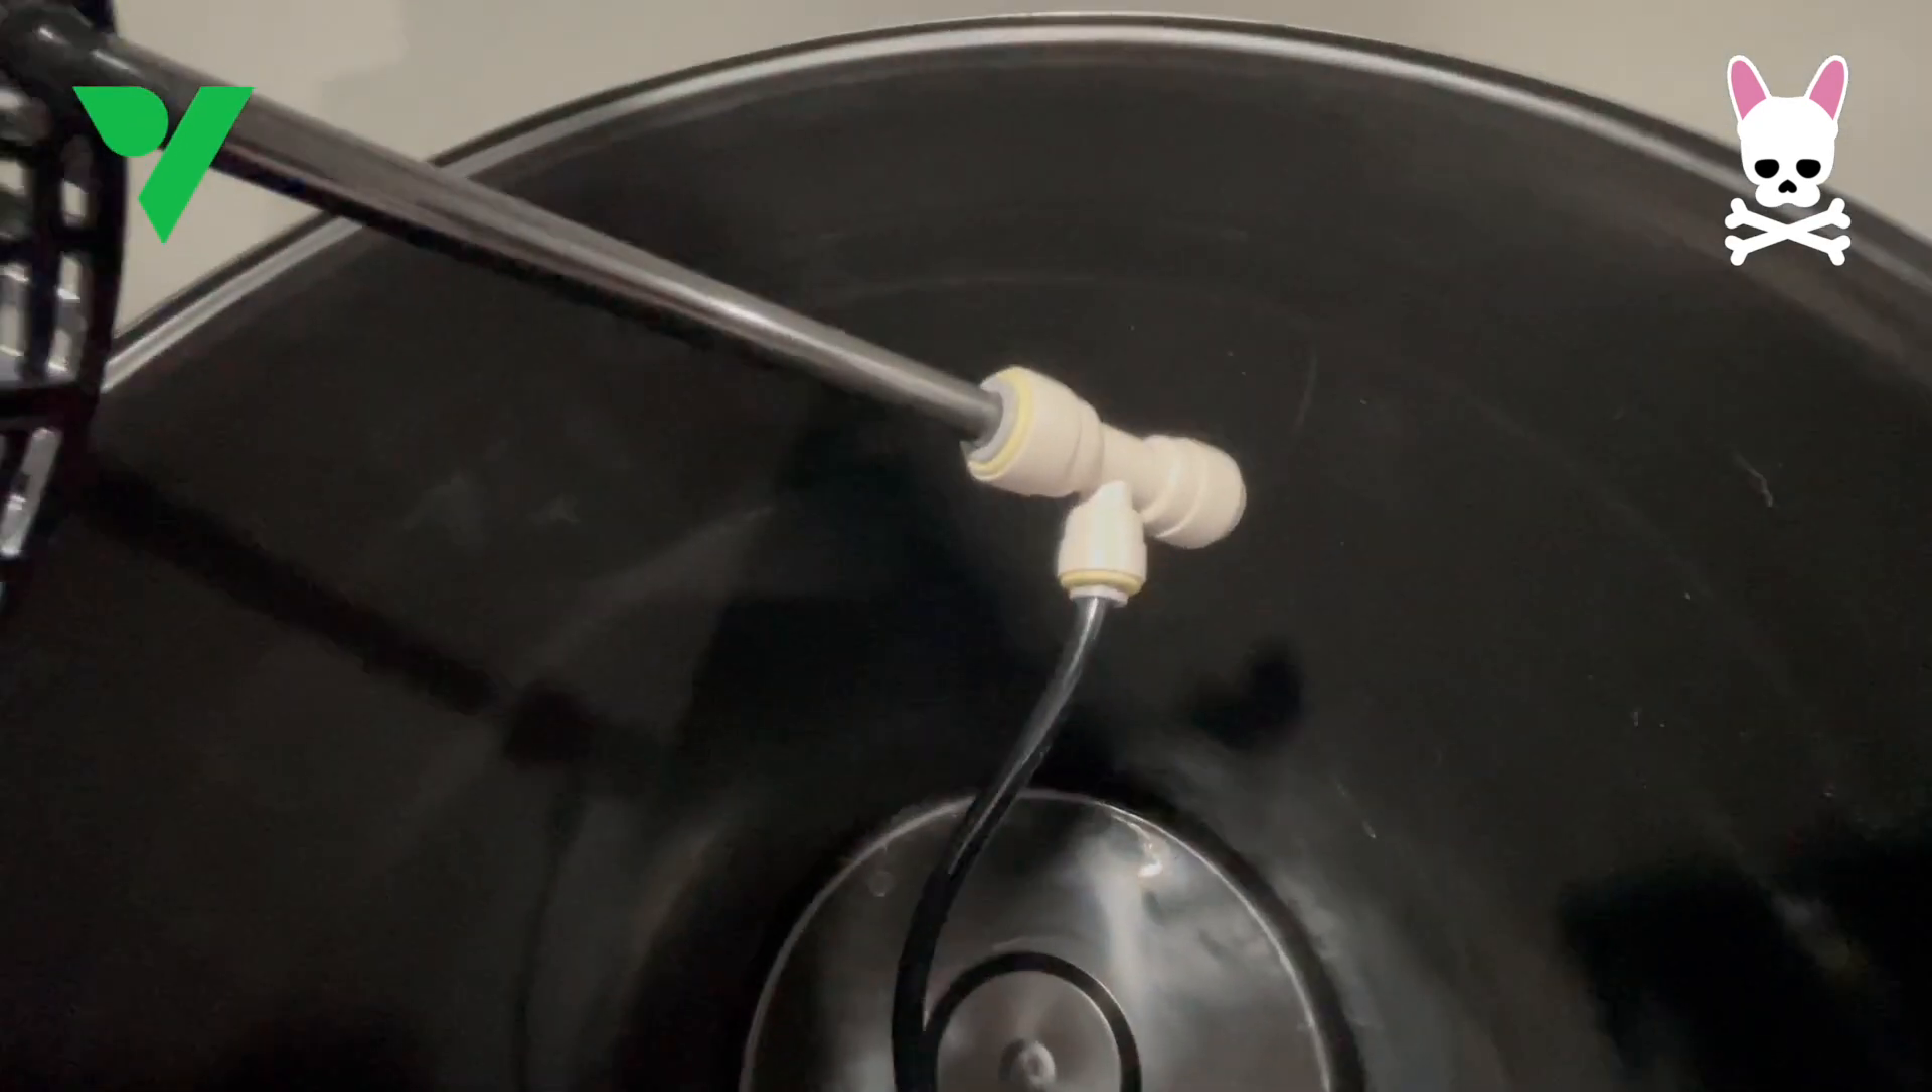As you can see this cable or tubing is now fitted to the bottom of that pipe that comes out of the basket and that fits in there nicely.